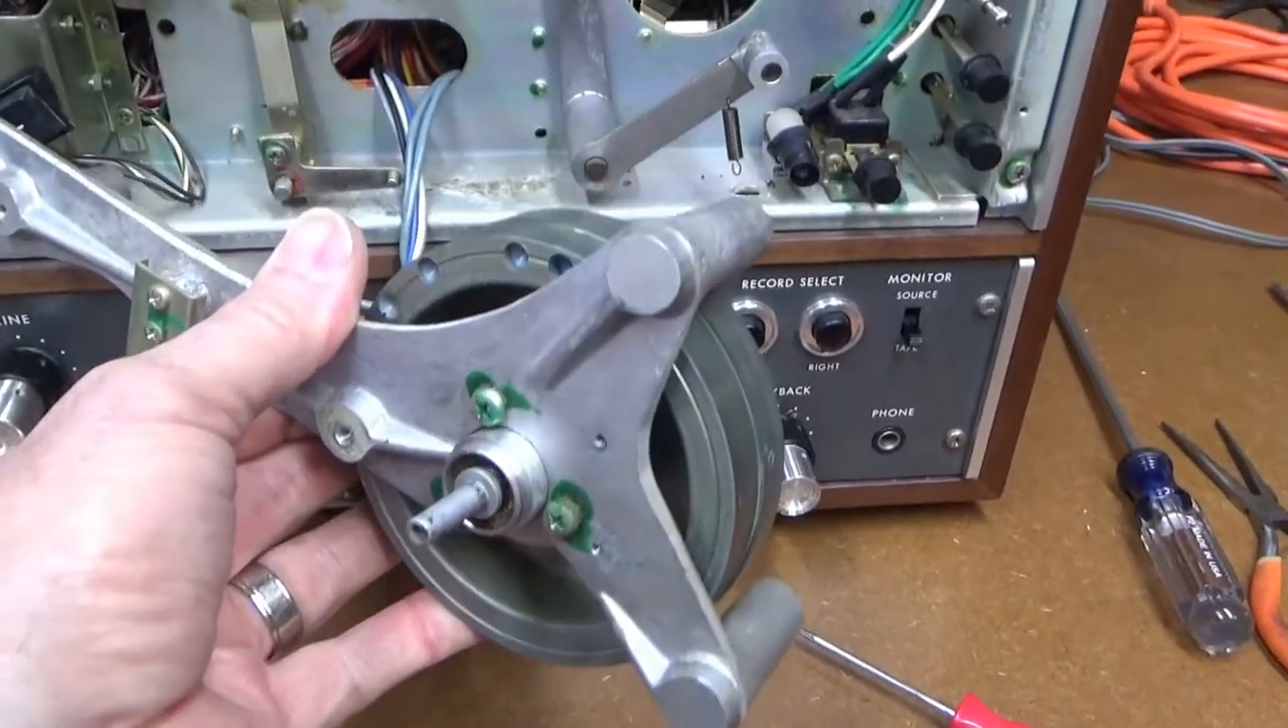Alright, I got this capstan assembly off.